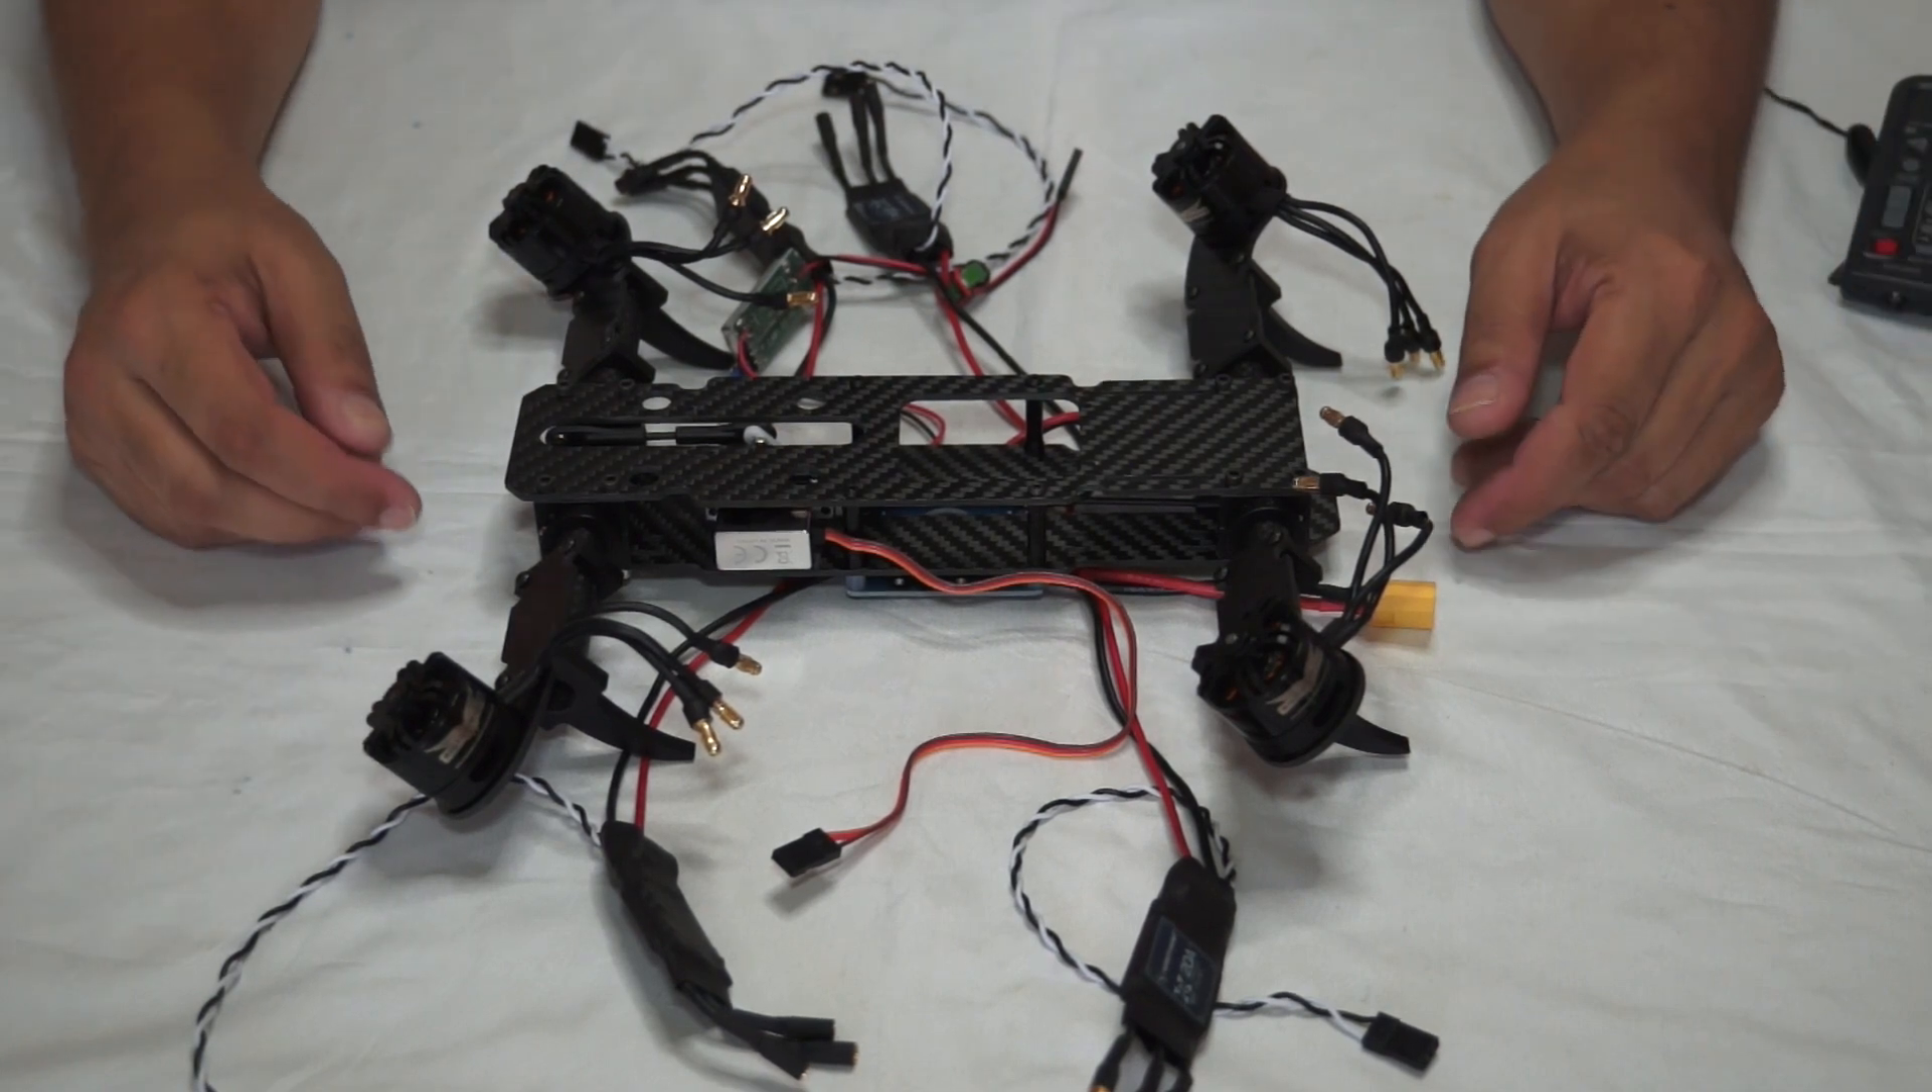Now that you have seen, the building of the frame was pretty easy, setting up of DRT dynamic rotor tilting was very easy, motors were installed pretty easy, of course all you have to do is four screws, okay.